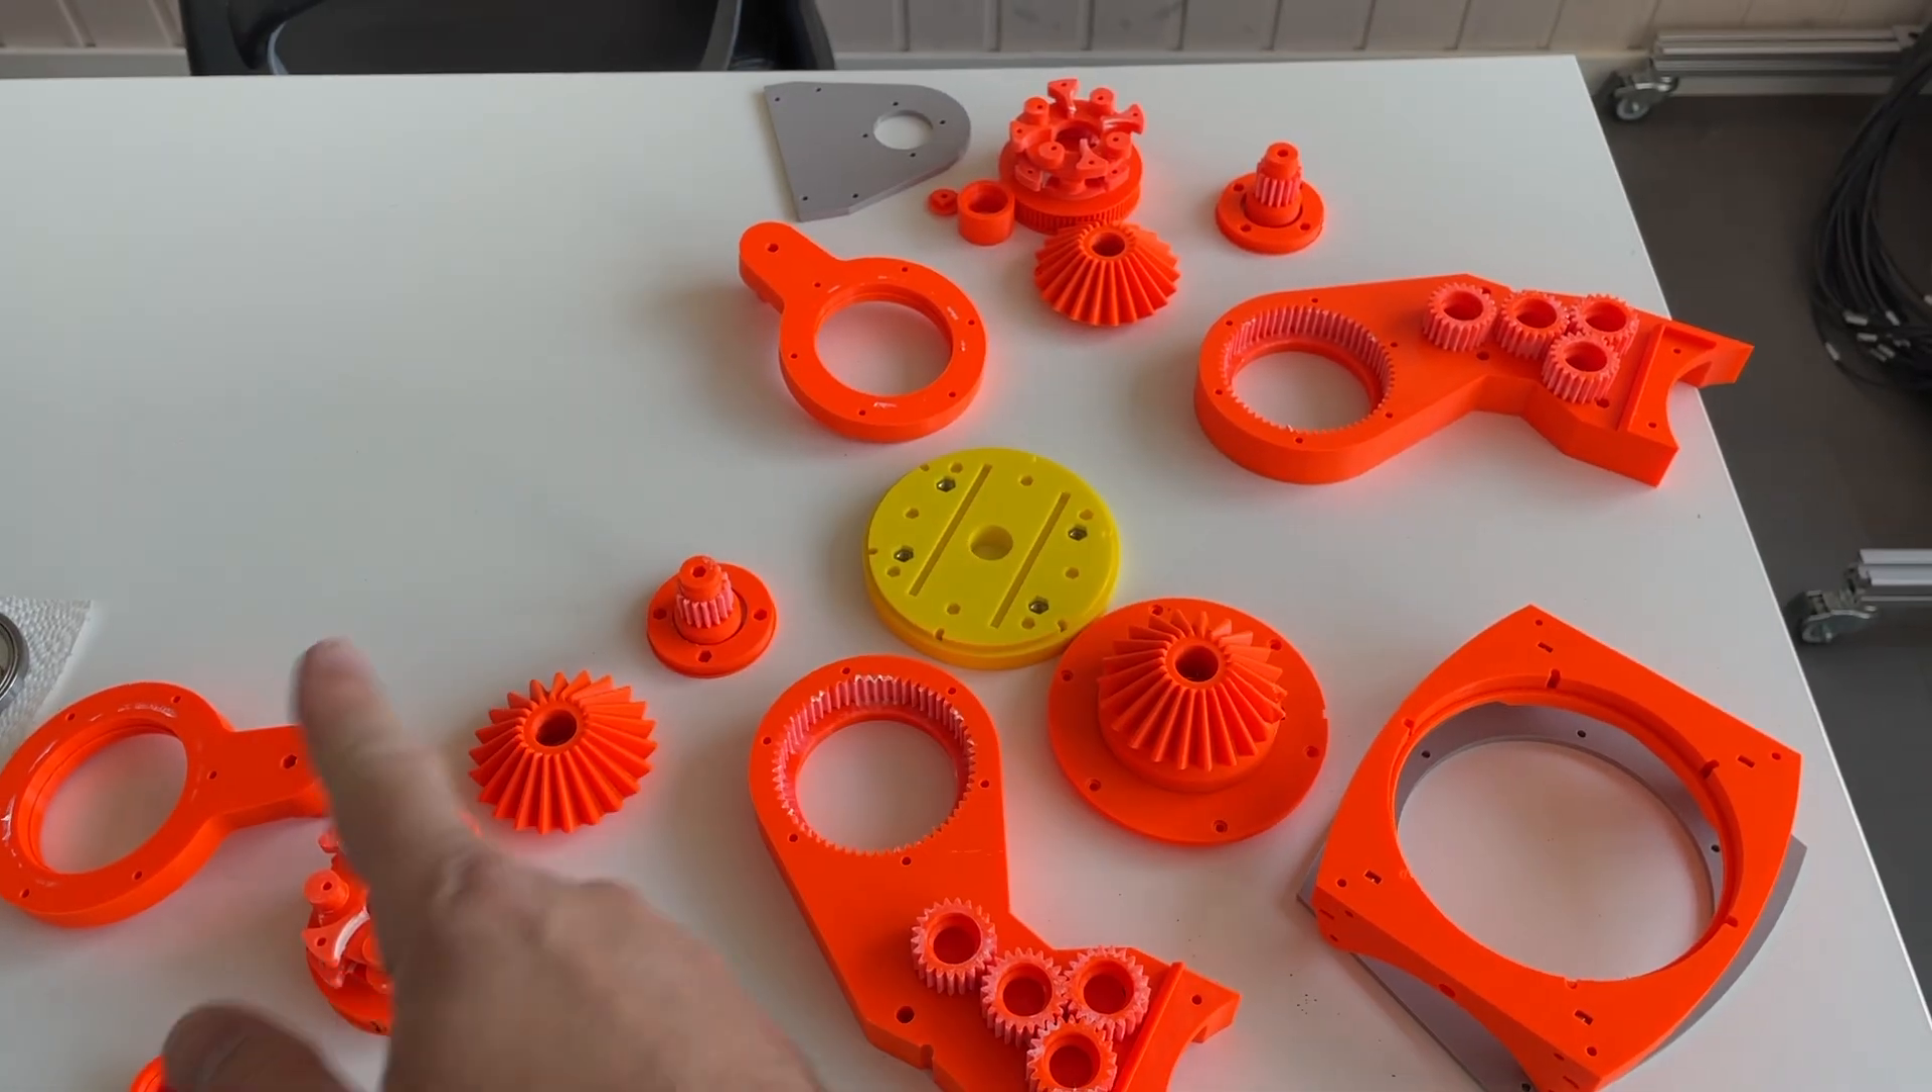I have disassembled completely this module.